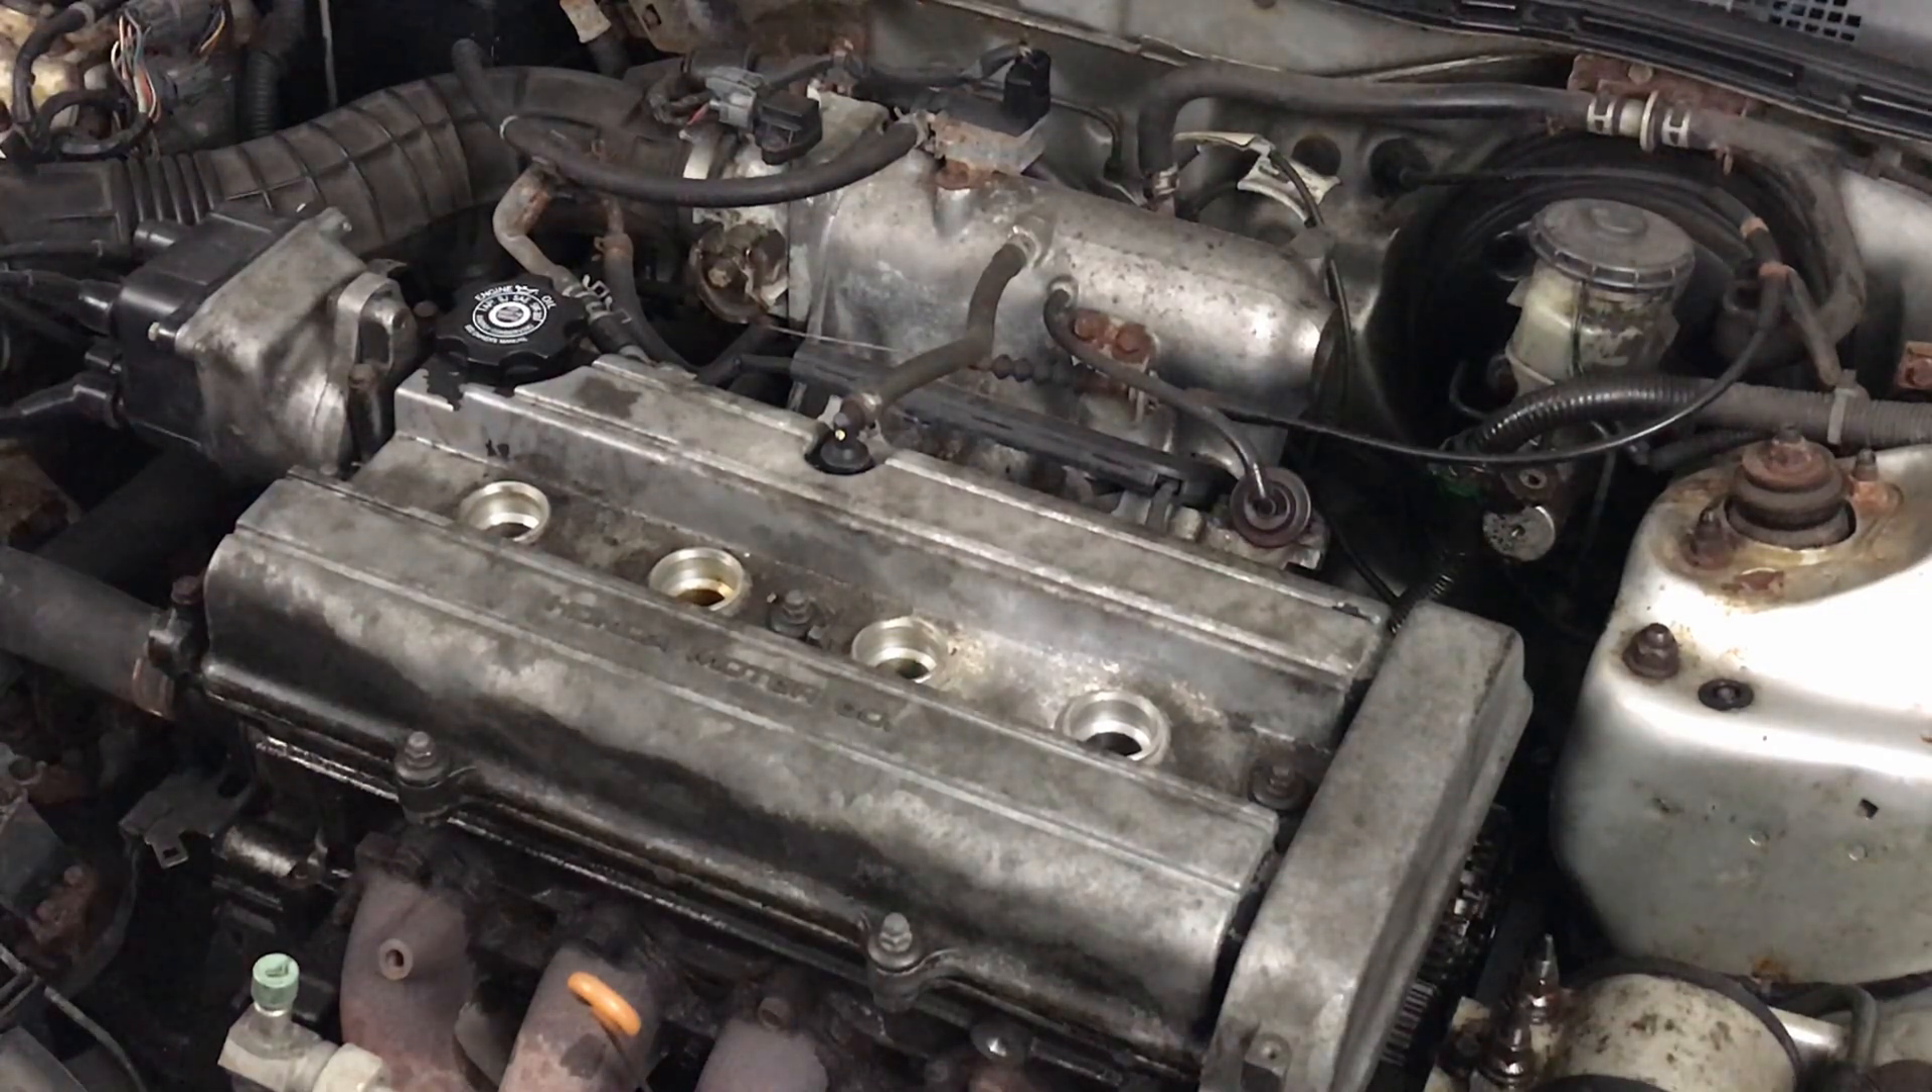Alright, and the last step is going to be putting the spark plugs, and then the ignition wires back on.